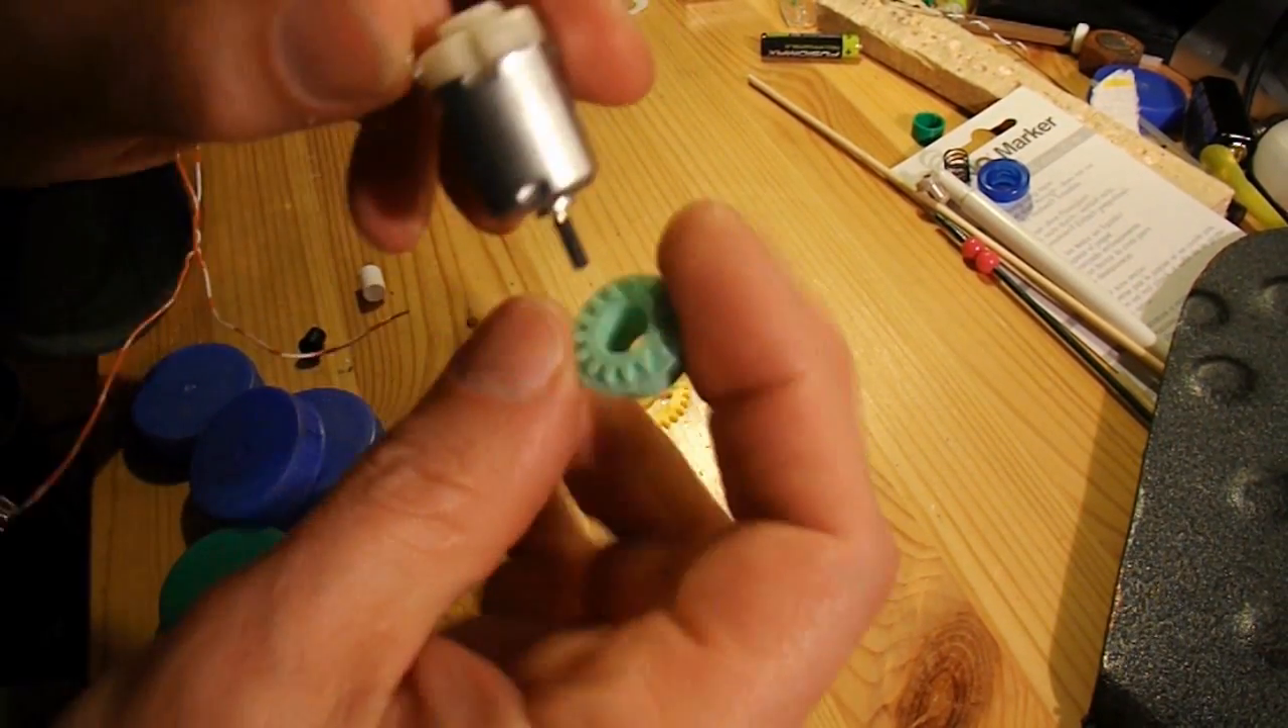The only trouble is the shaft on that motor is obviously much too small to go in there.